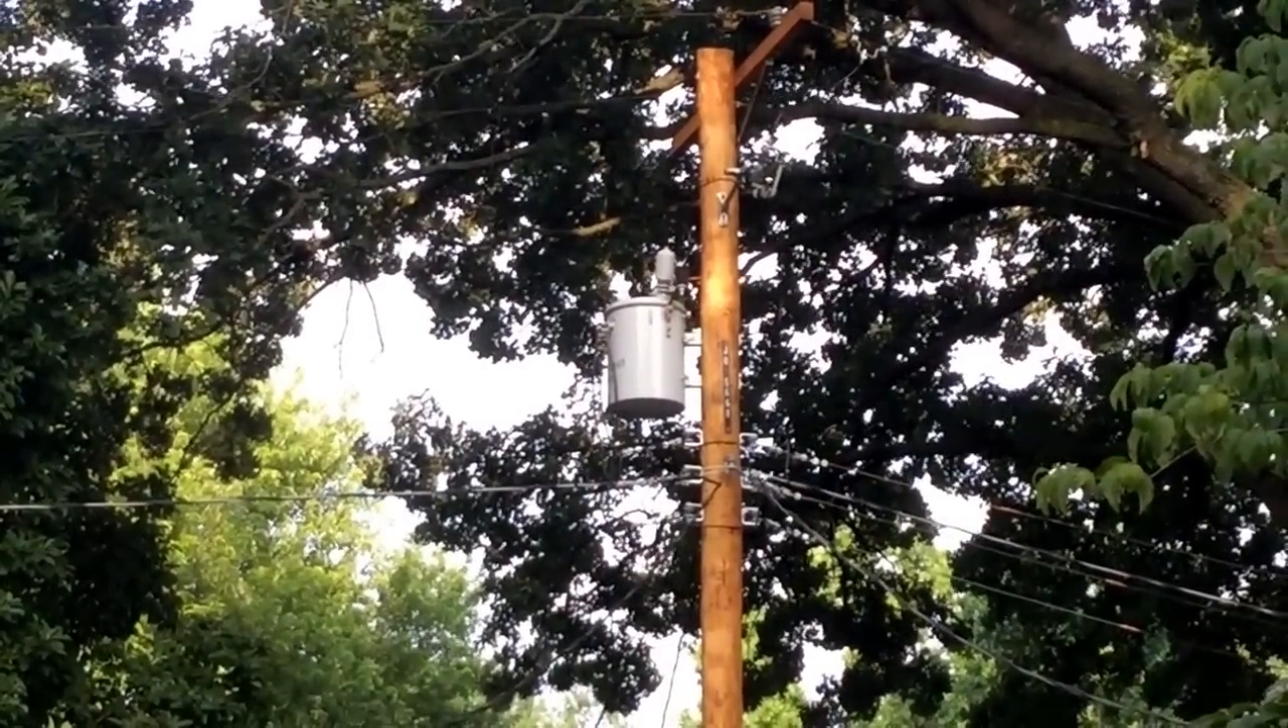Now the final shot is of the completed connection that's a new pole new transformer.